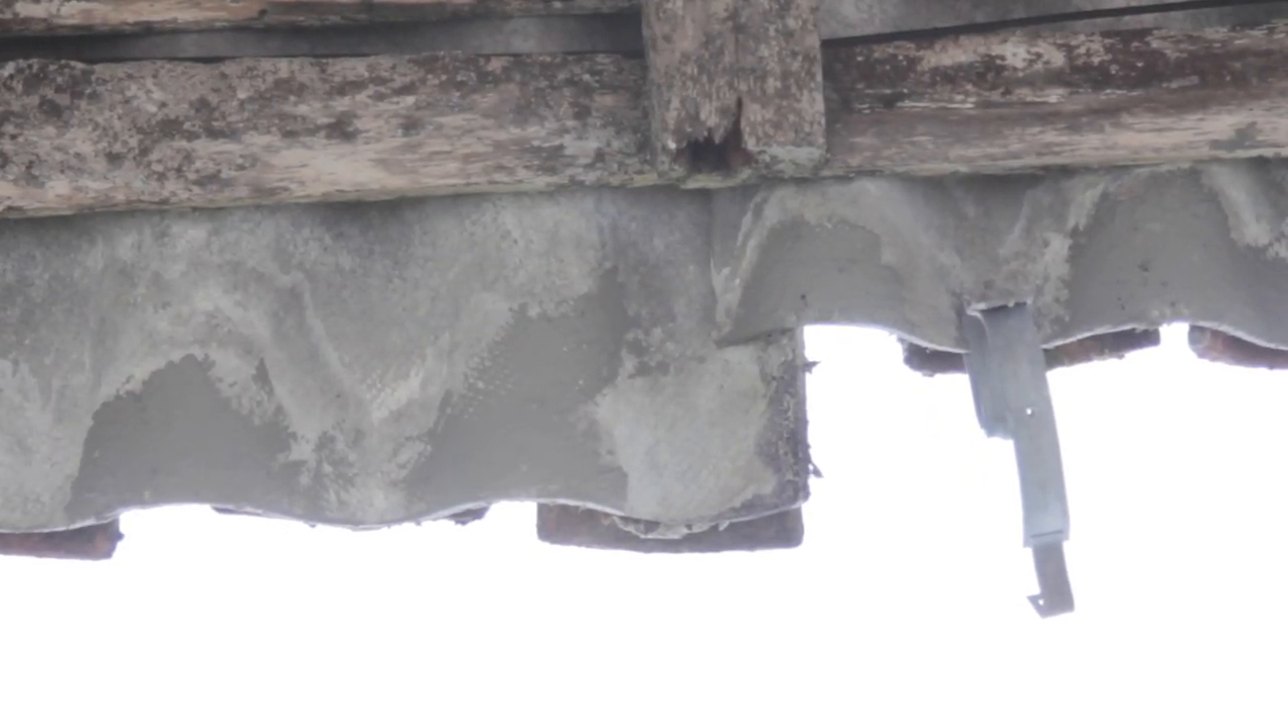However, an awkward problem was the sheeting jutted out randomly in the middle.